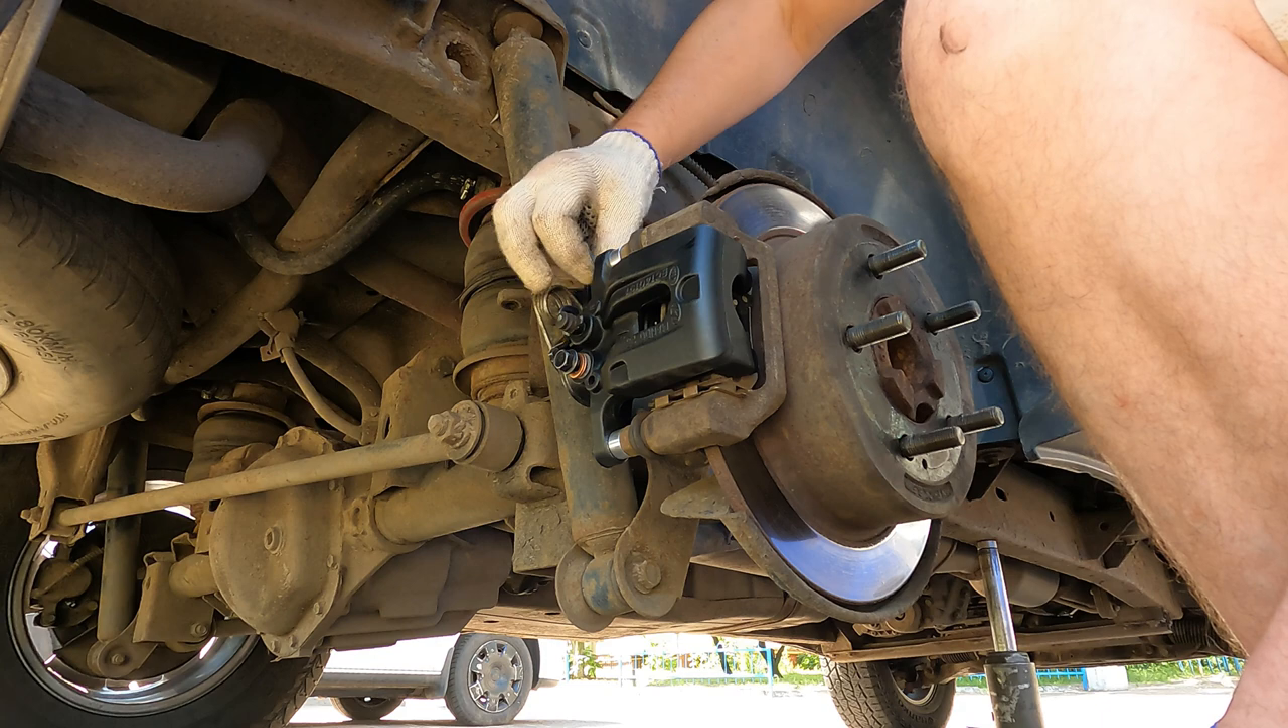Все суппорт считайте установлен теперь его надо подключать прокачивать.